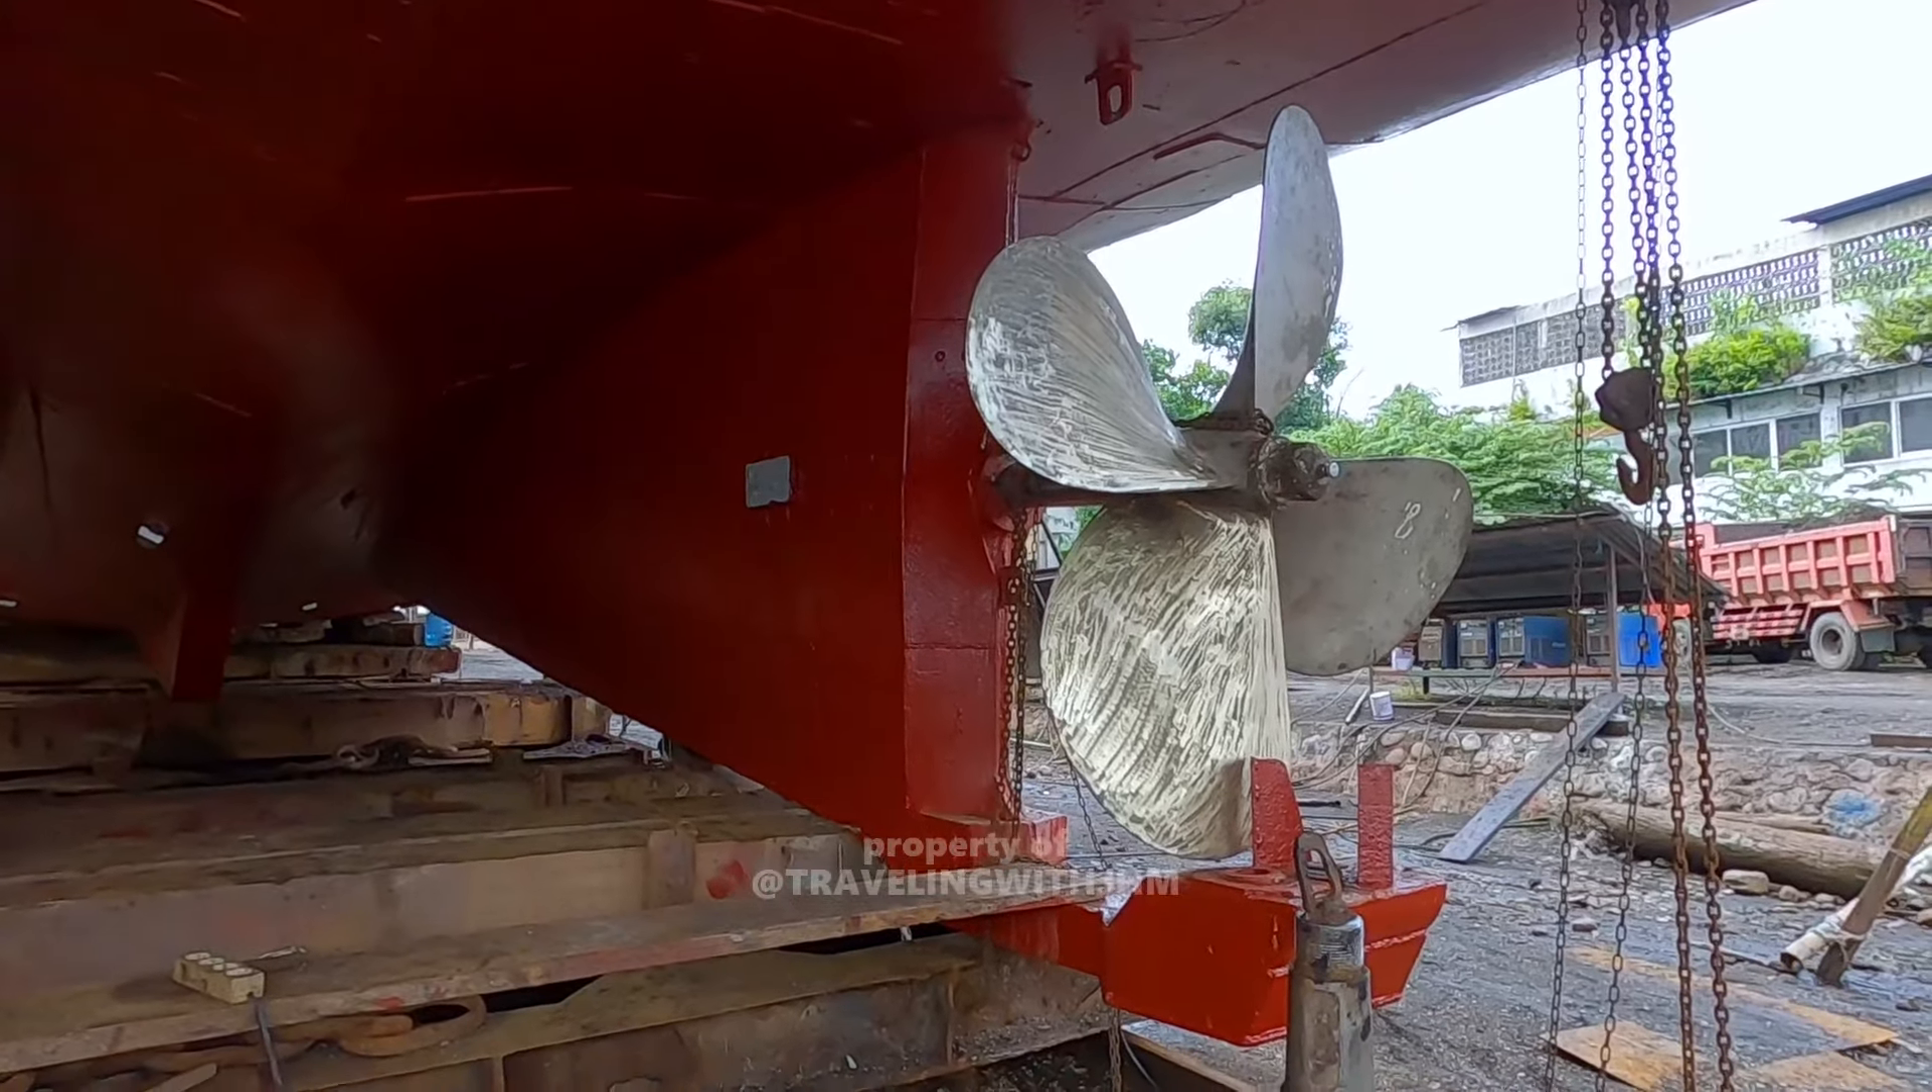Ini sebelah kanan propelernya juga sudah terpasang sebelah kanan.